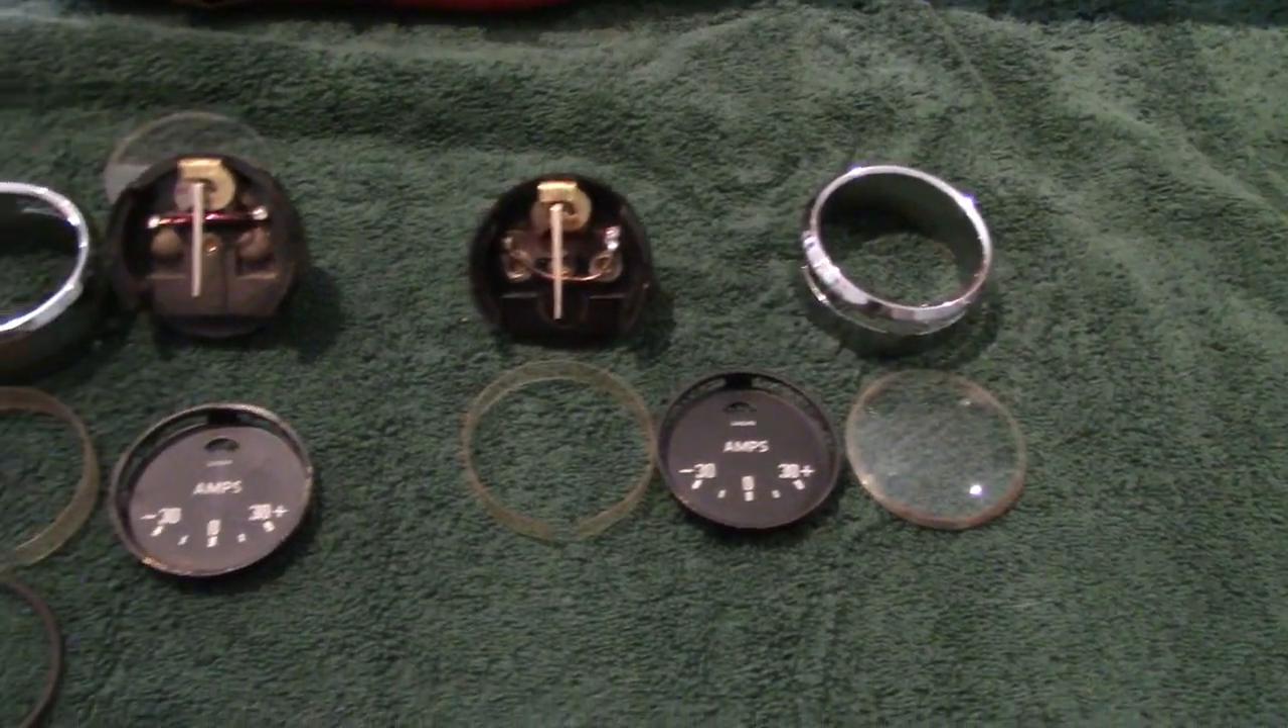All right, we have the two amp gauges assembled into their individual components.